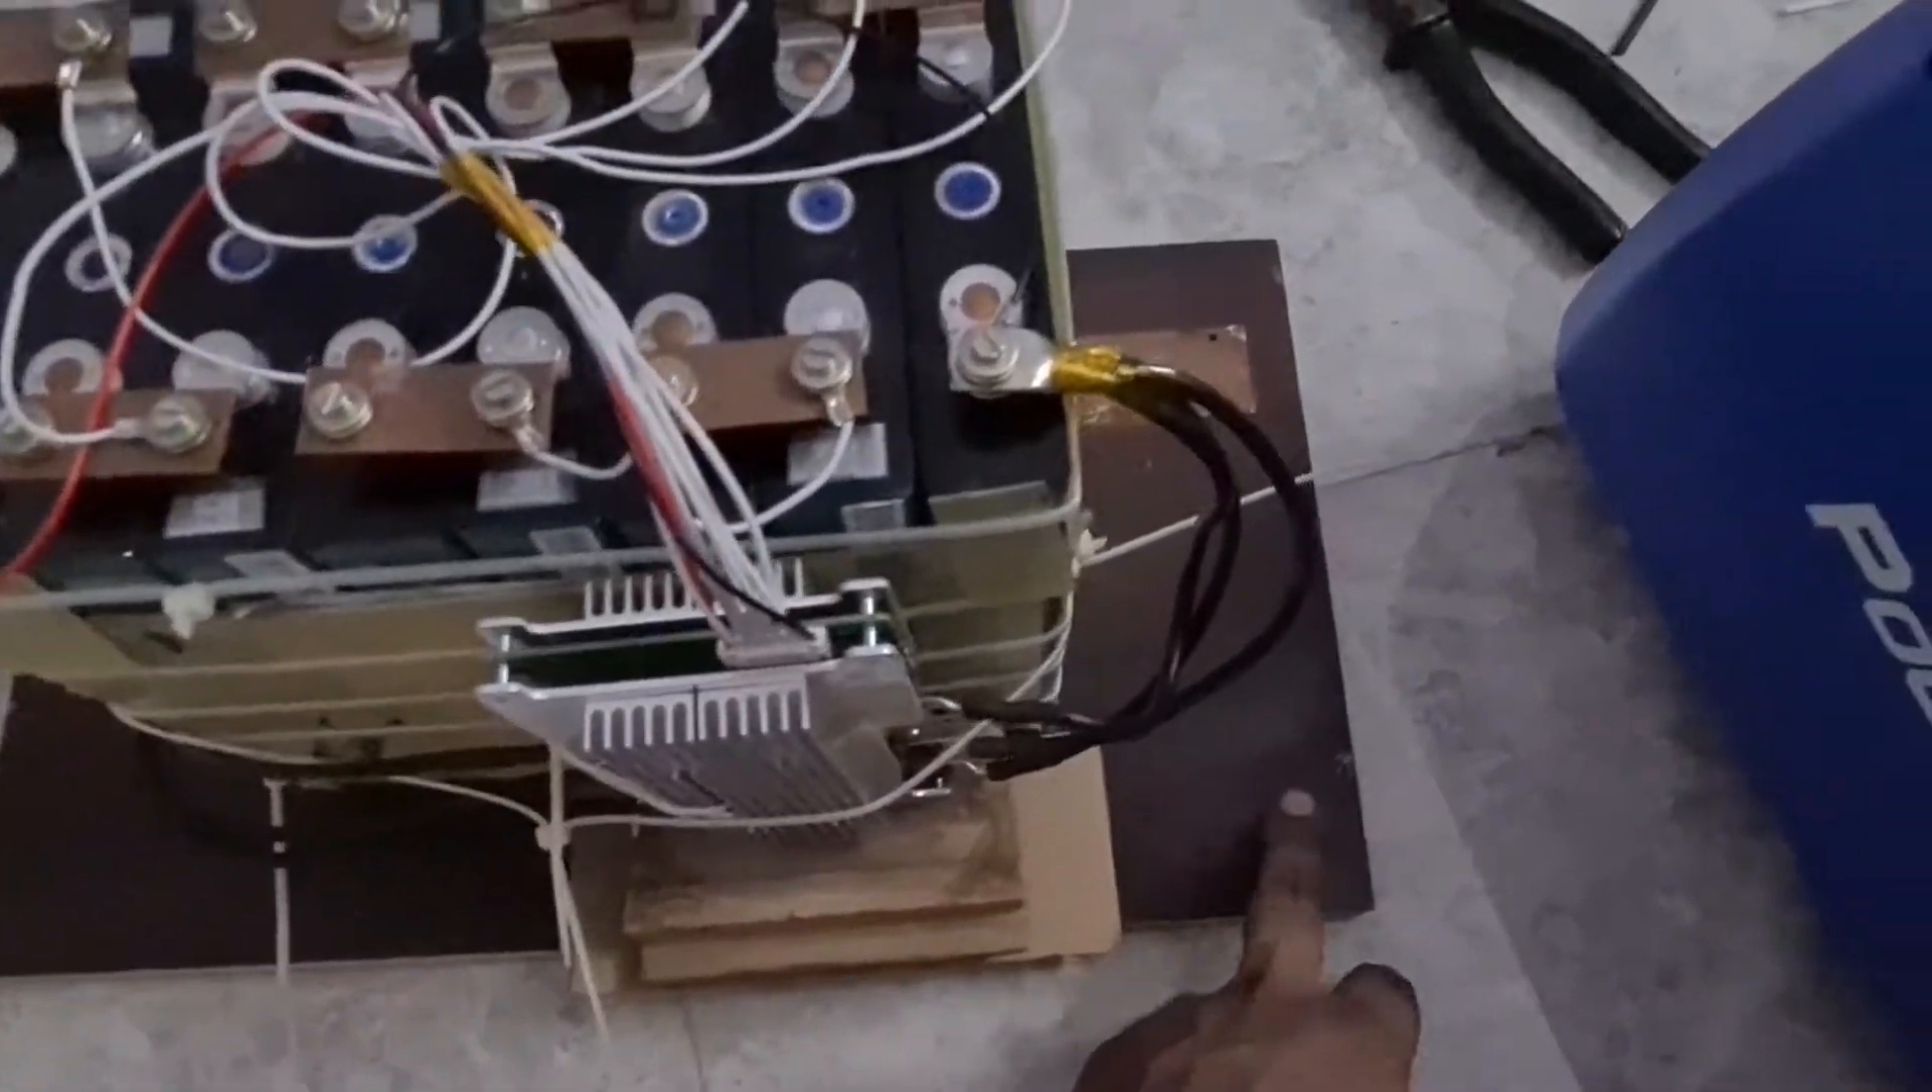I placed the batteries on top of a wooden plank so that it doesn't move much.